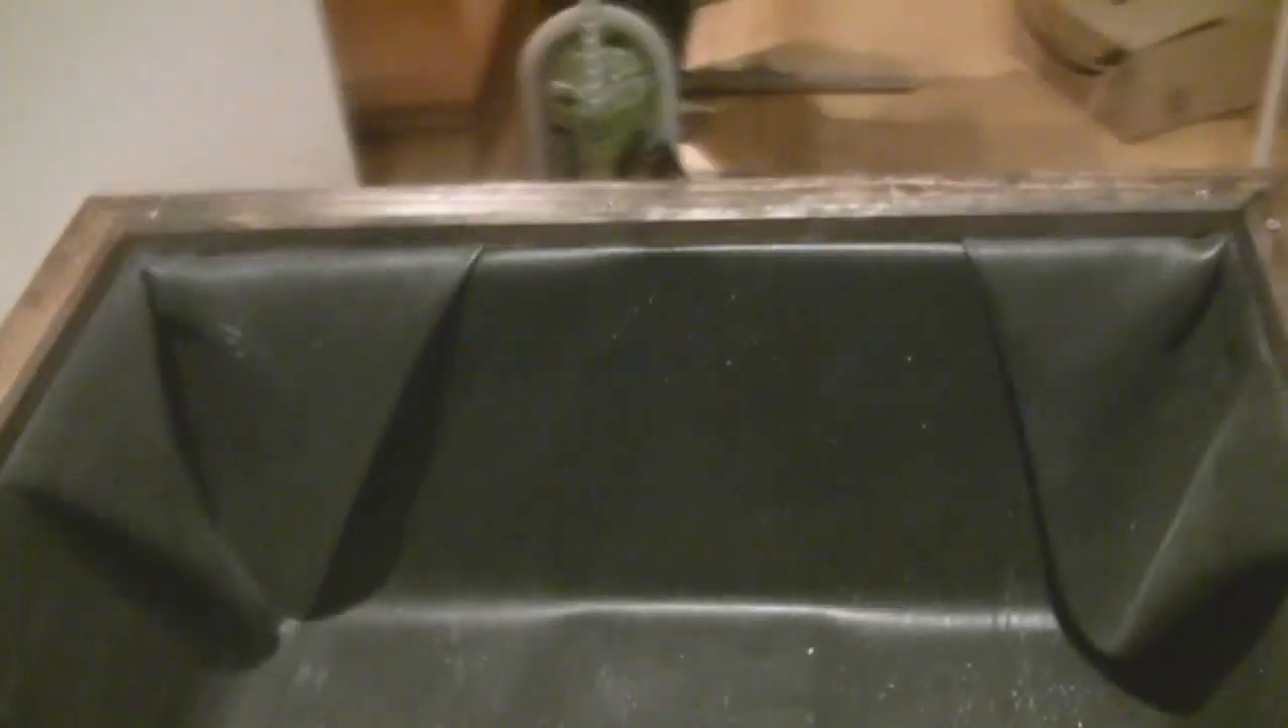As you can see the rubber liner is on the inside.